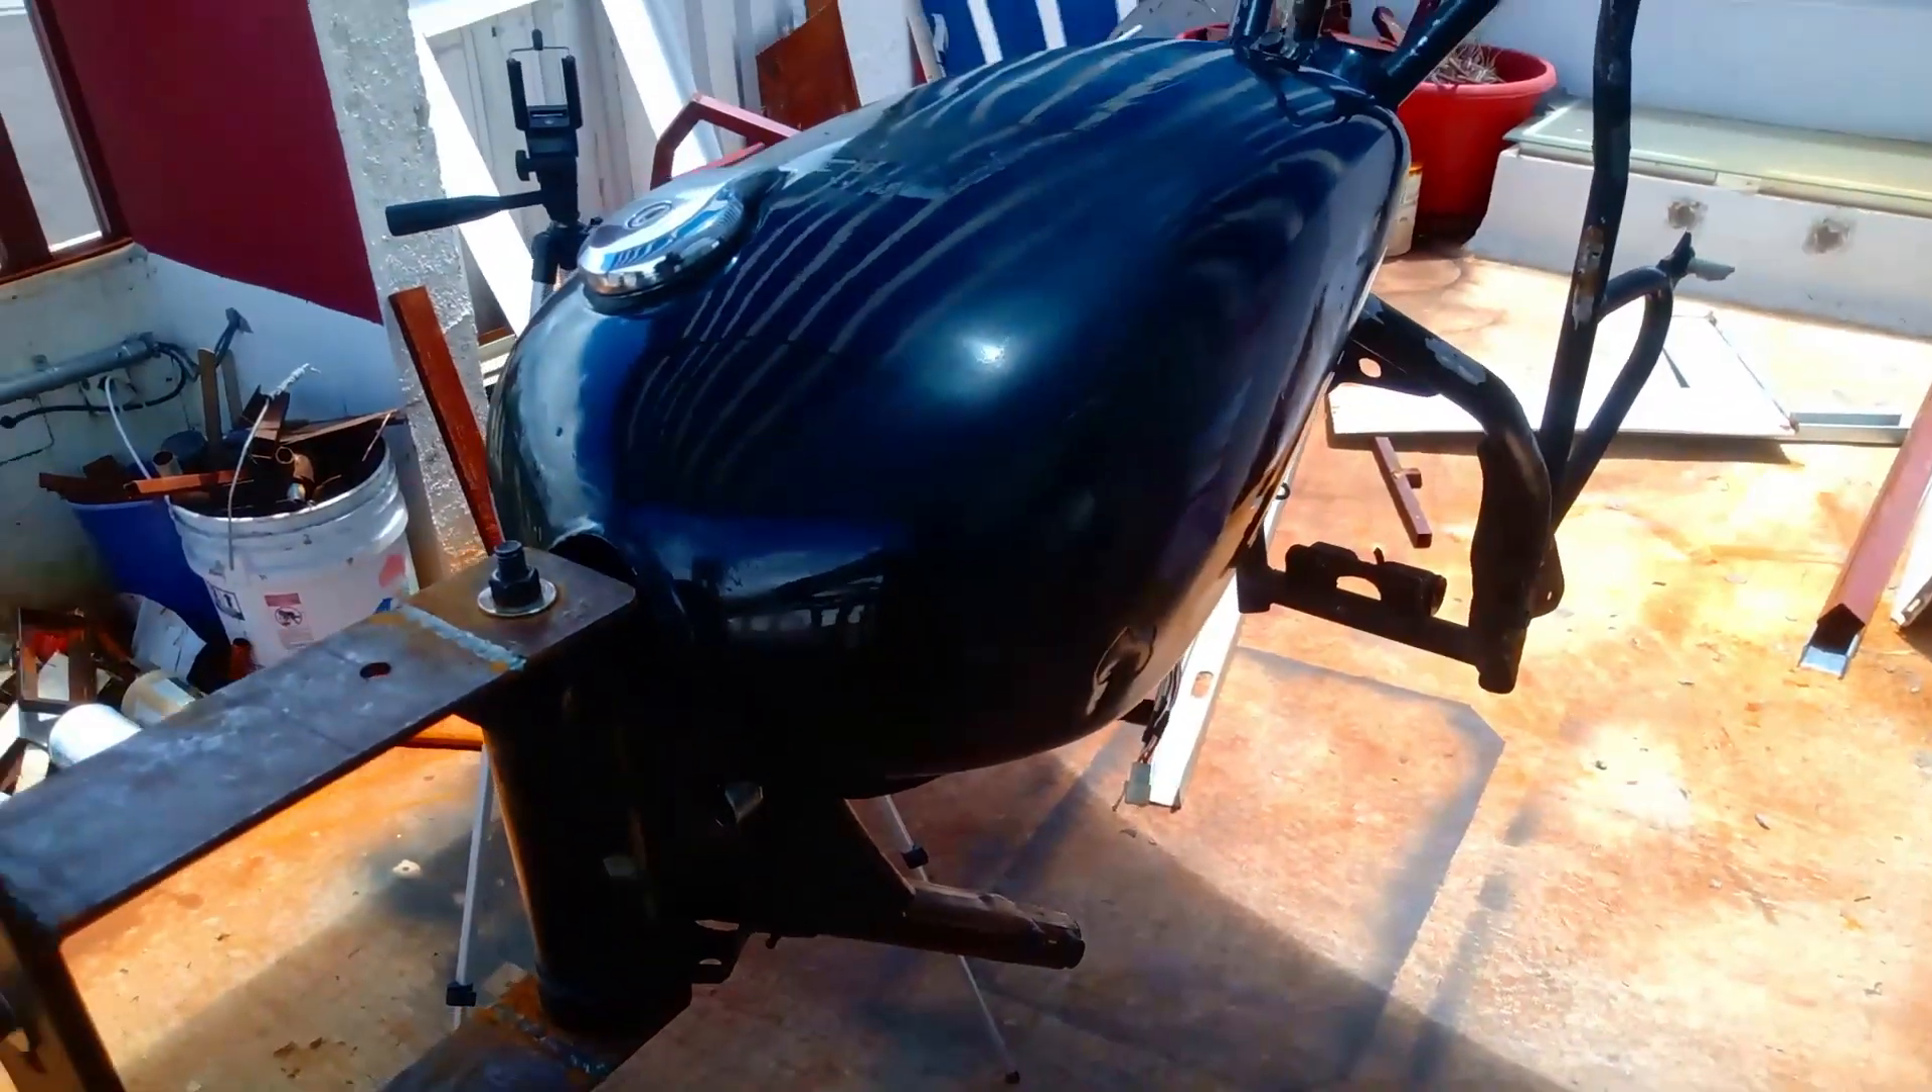Listo, ya está puesto el tanque.